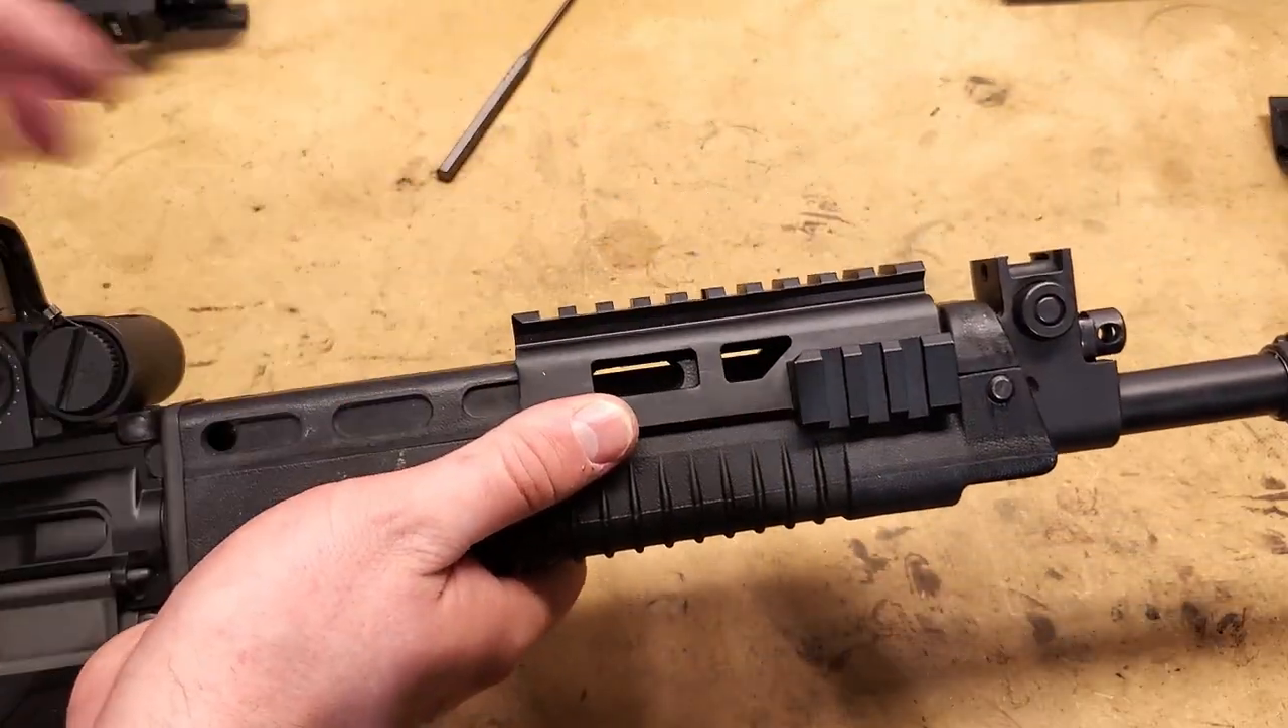The tri -rail fits very nicely up front here. You can see the gas cutouts match.